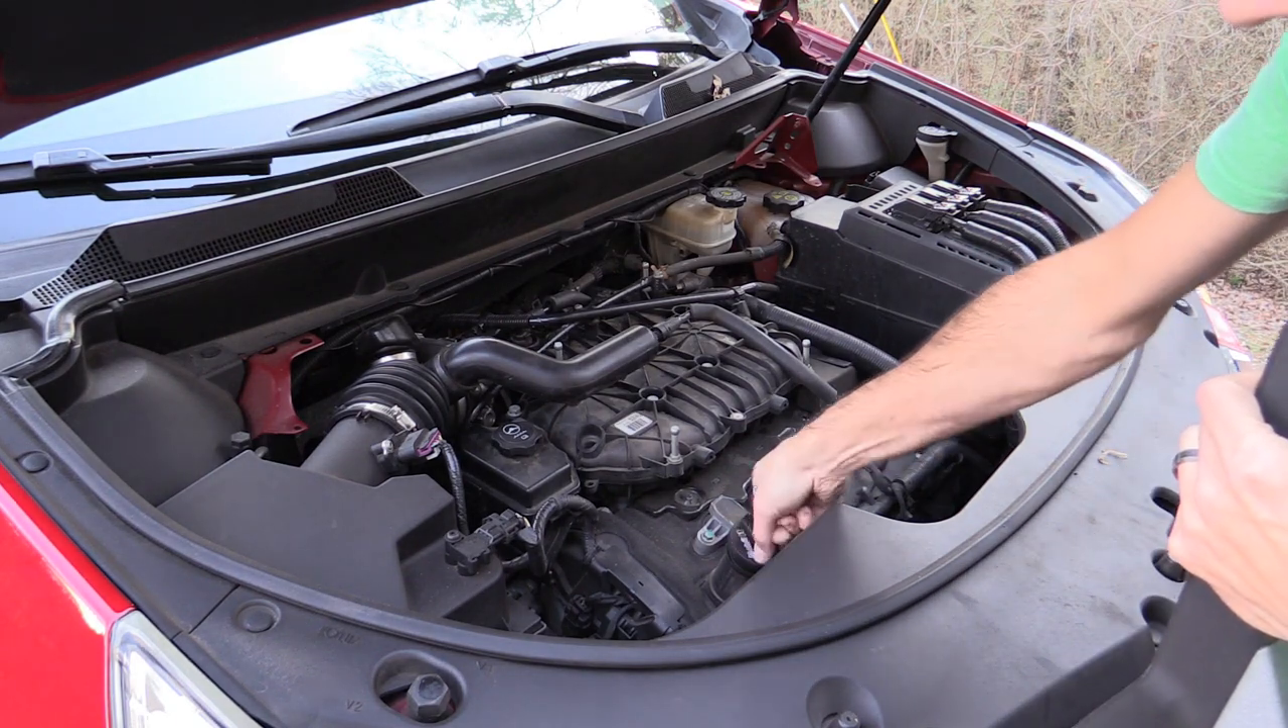Alright the only thing left to do is put the engine cover back on.